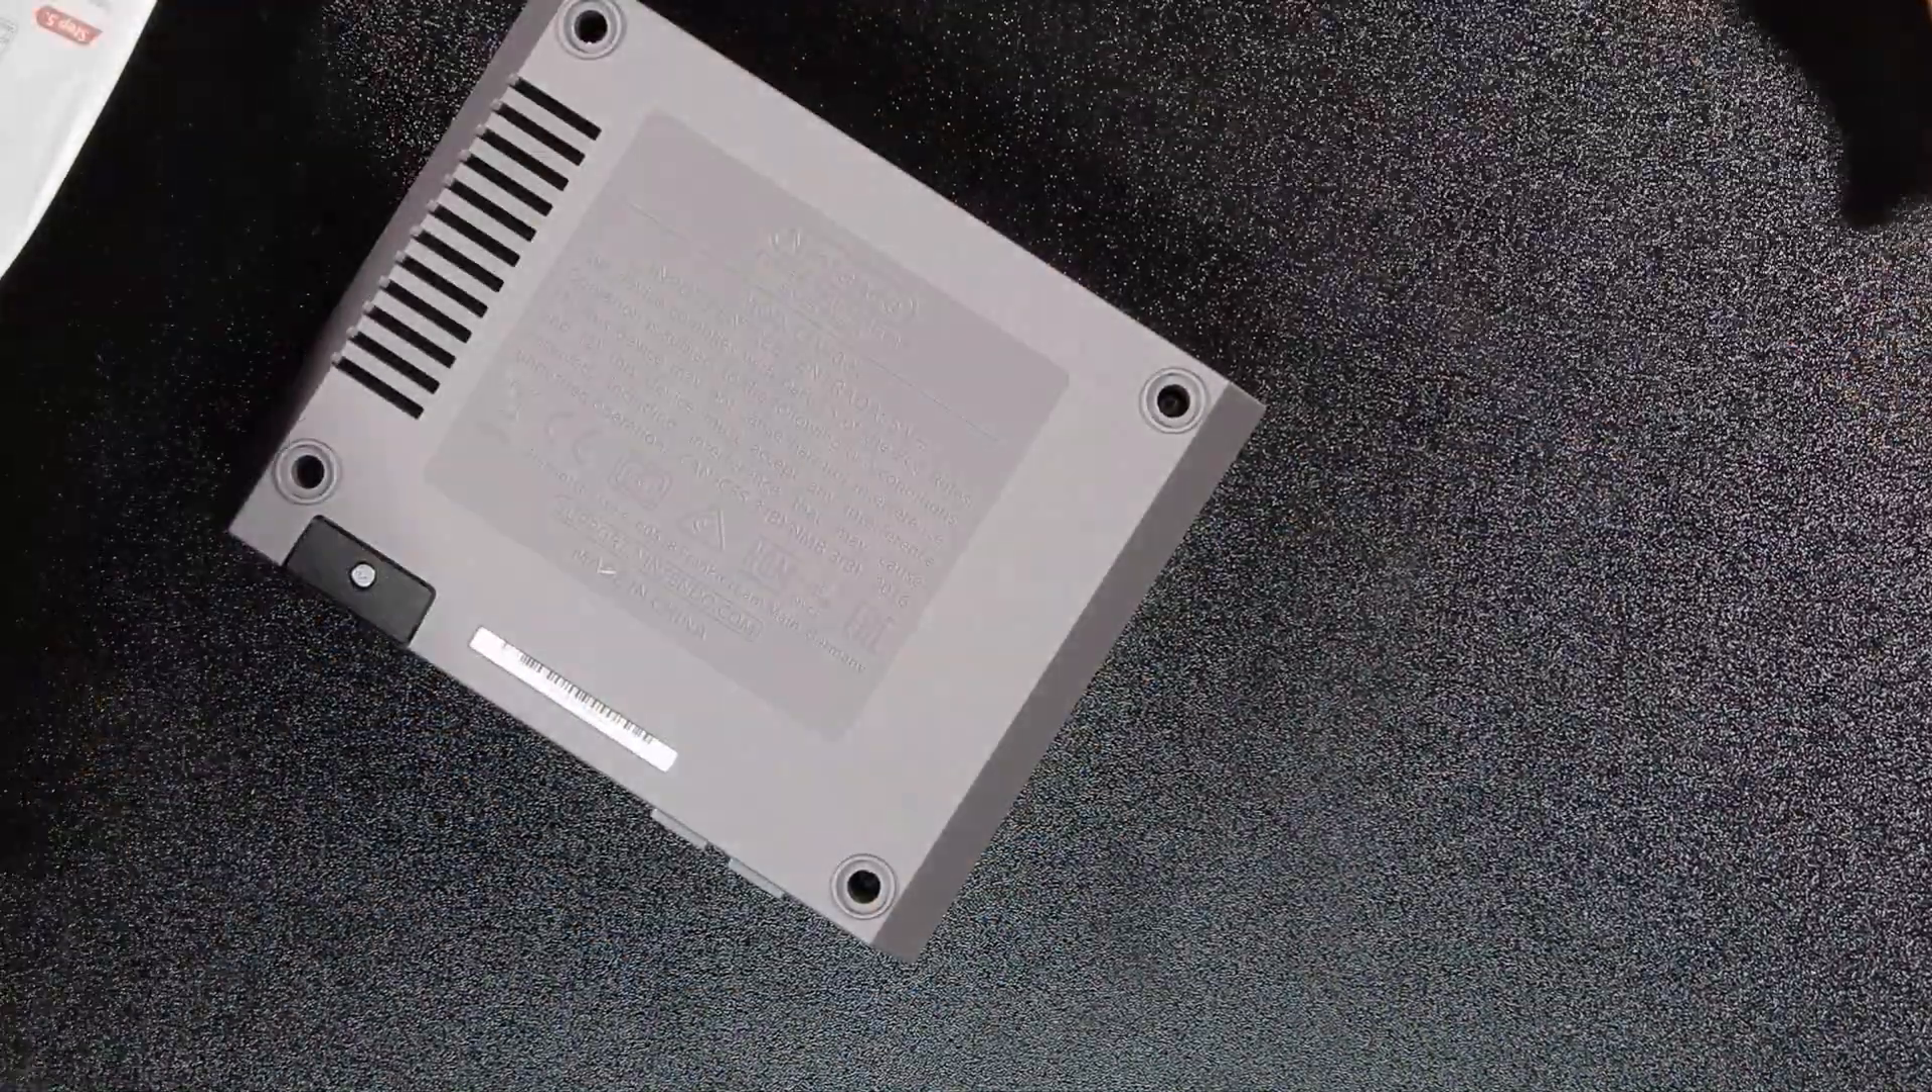We got our four foot pads off.